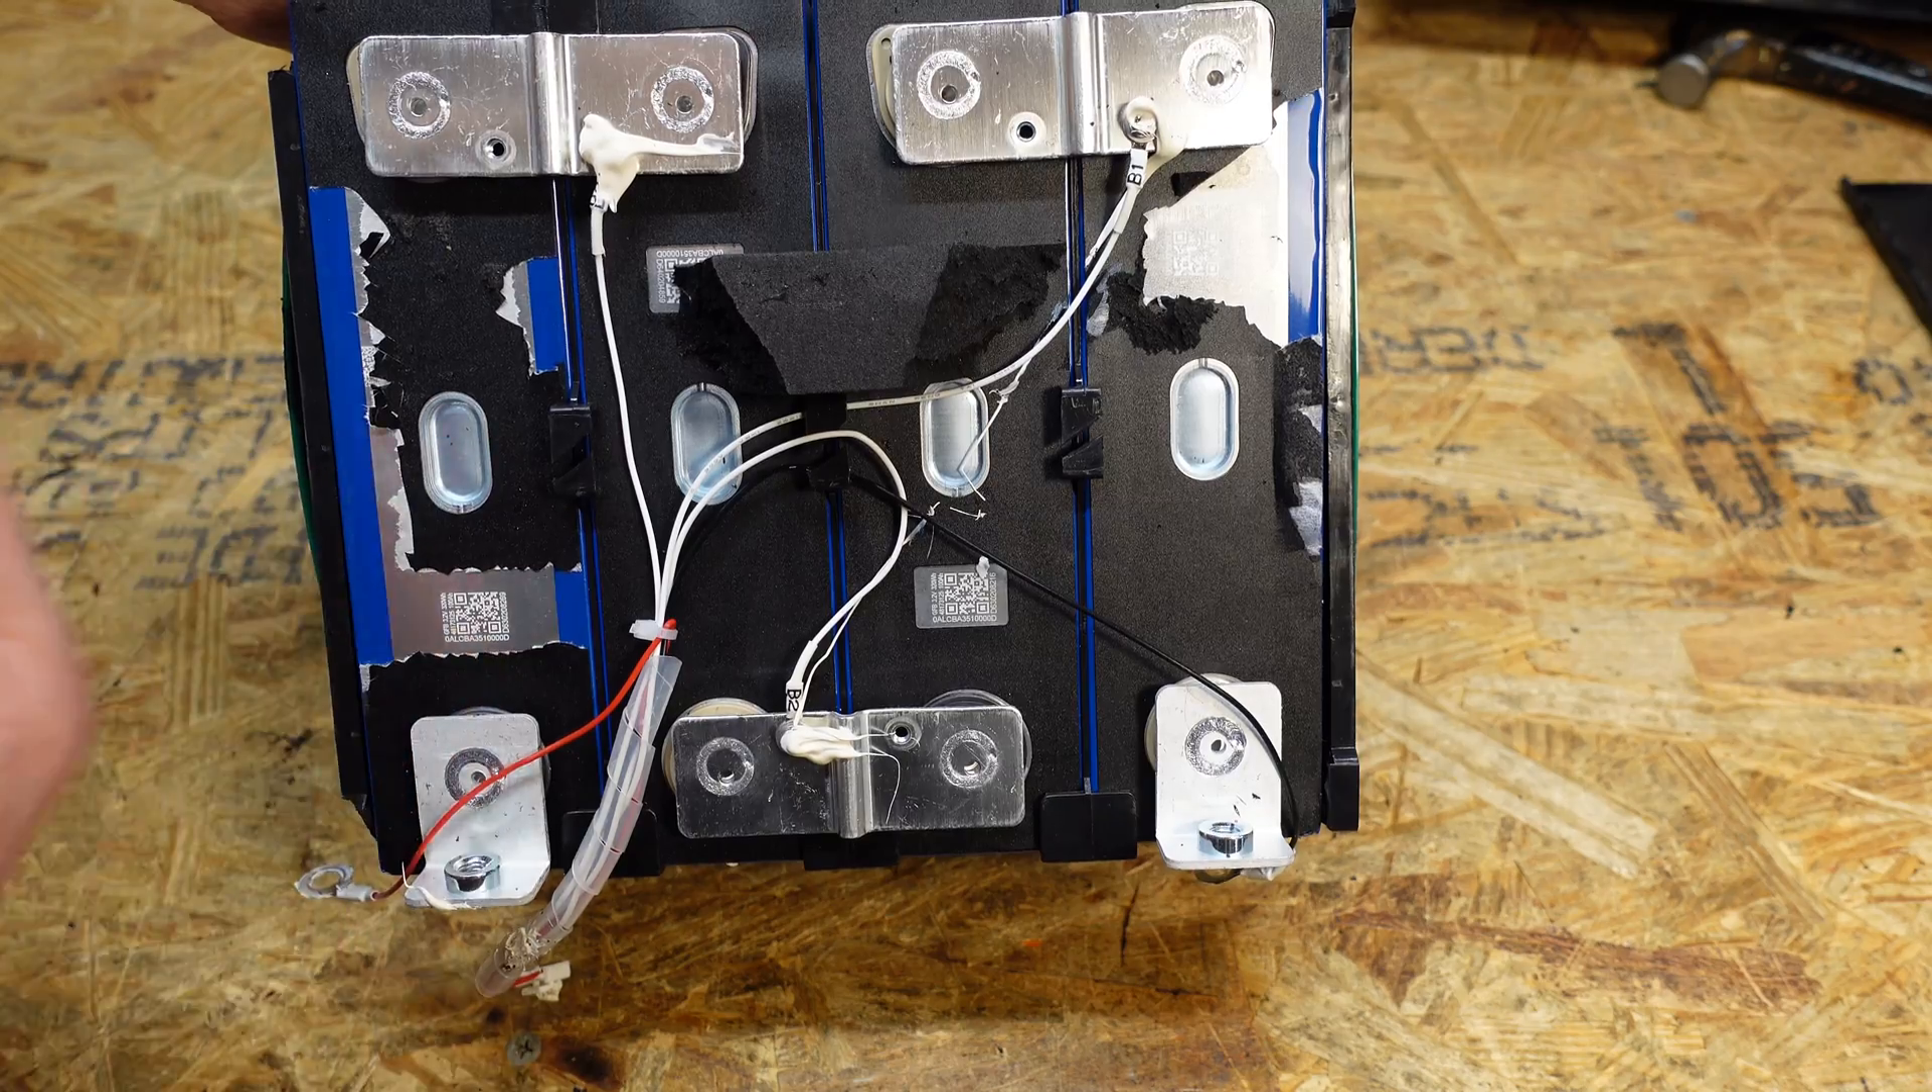We do have aluminum bus bars laser welded in place. Laser welds look good as usual.